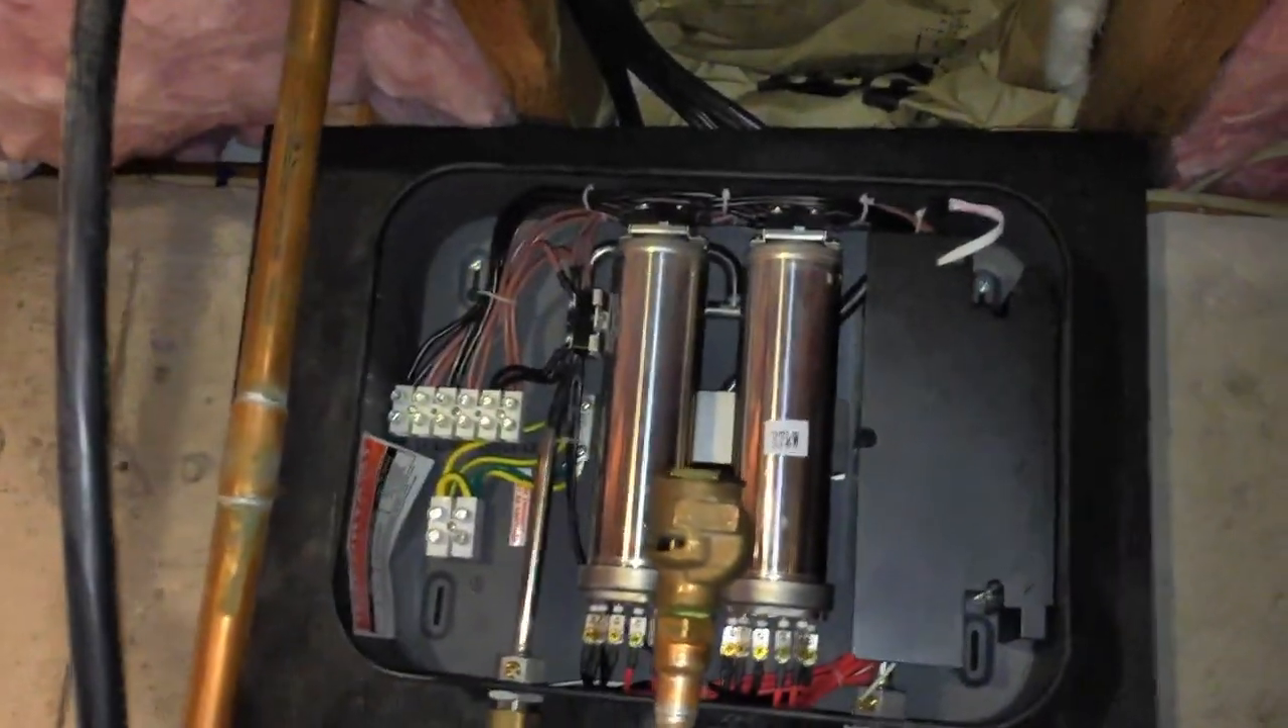We've got the new hot water heater attached to the wall right there and you'll see these we've got uh hoses for the uh inlet and outlet.